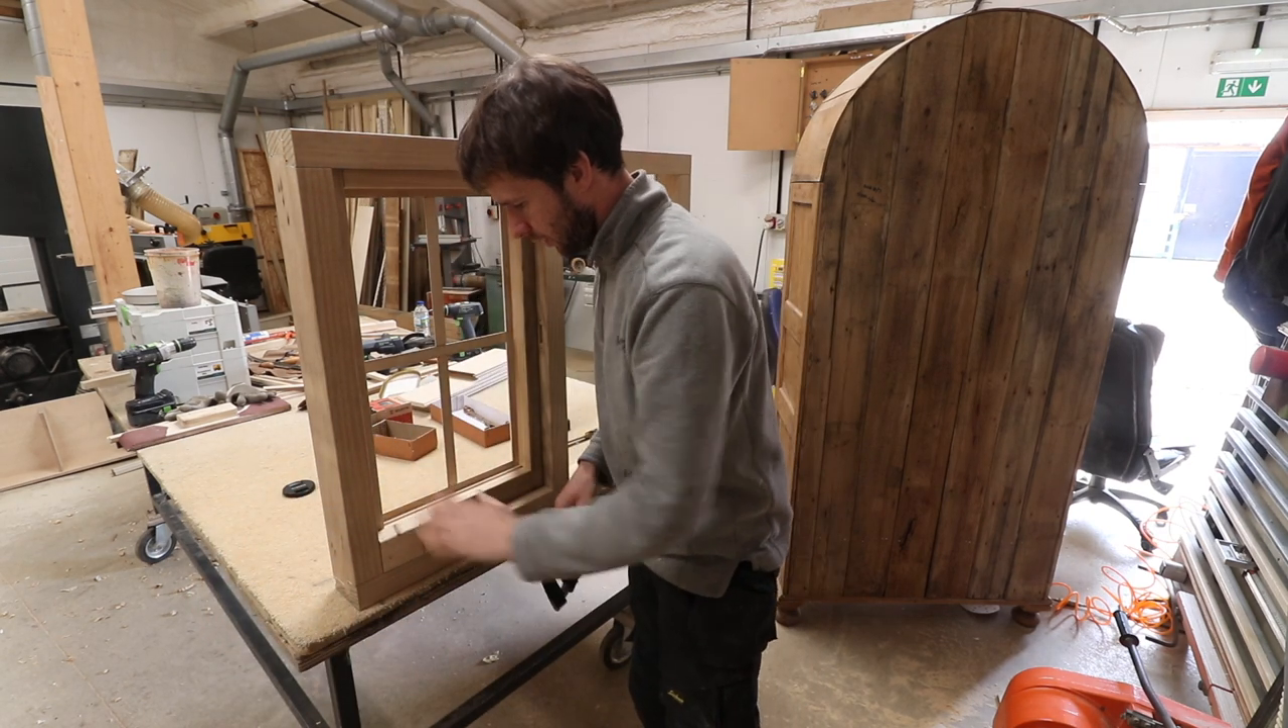This window is nearly finished but part way through manufacture so there's no glass or anything involved.